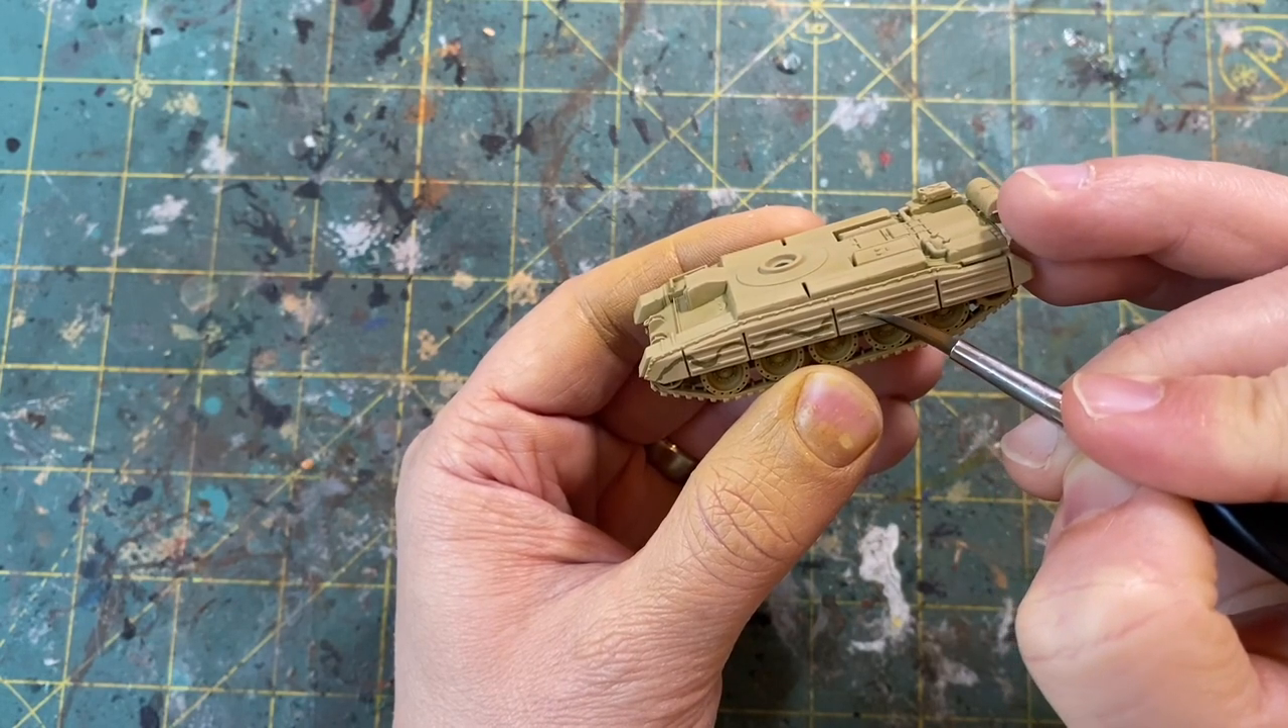Notice I do have the turret still off at this point.